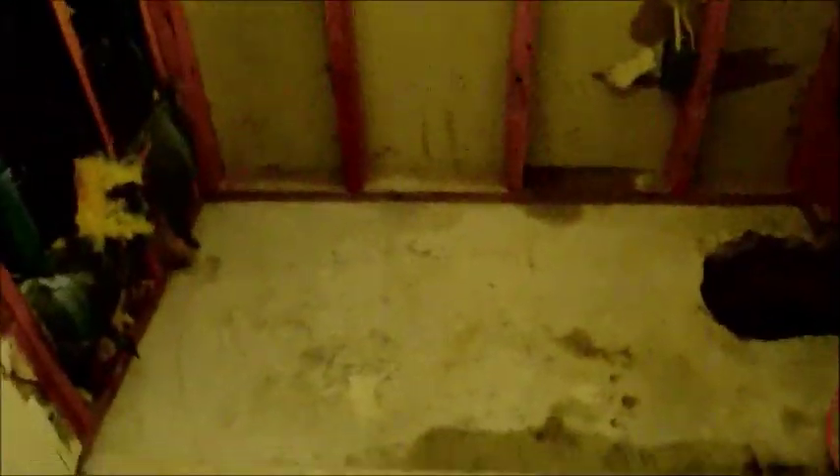All the walls are gone the tub is gone everything is cleaned out.